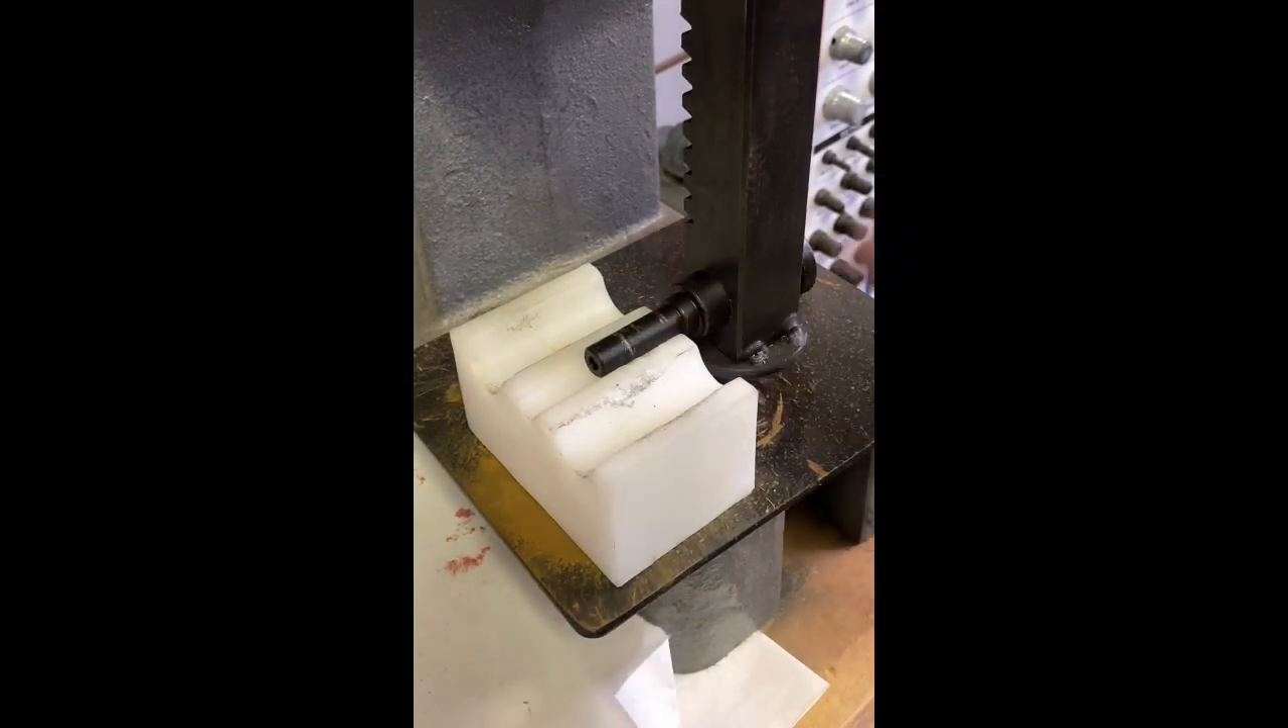All right i have installed the new longer mini pin that we have into the bender.